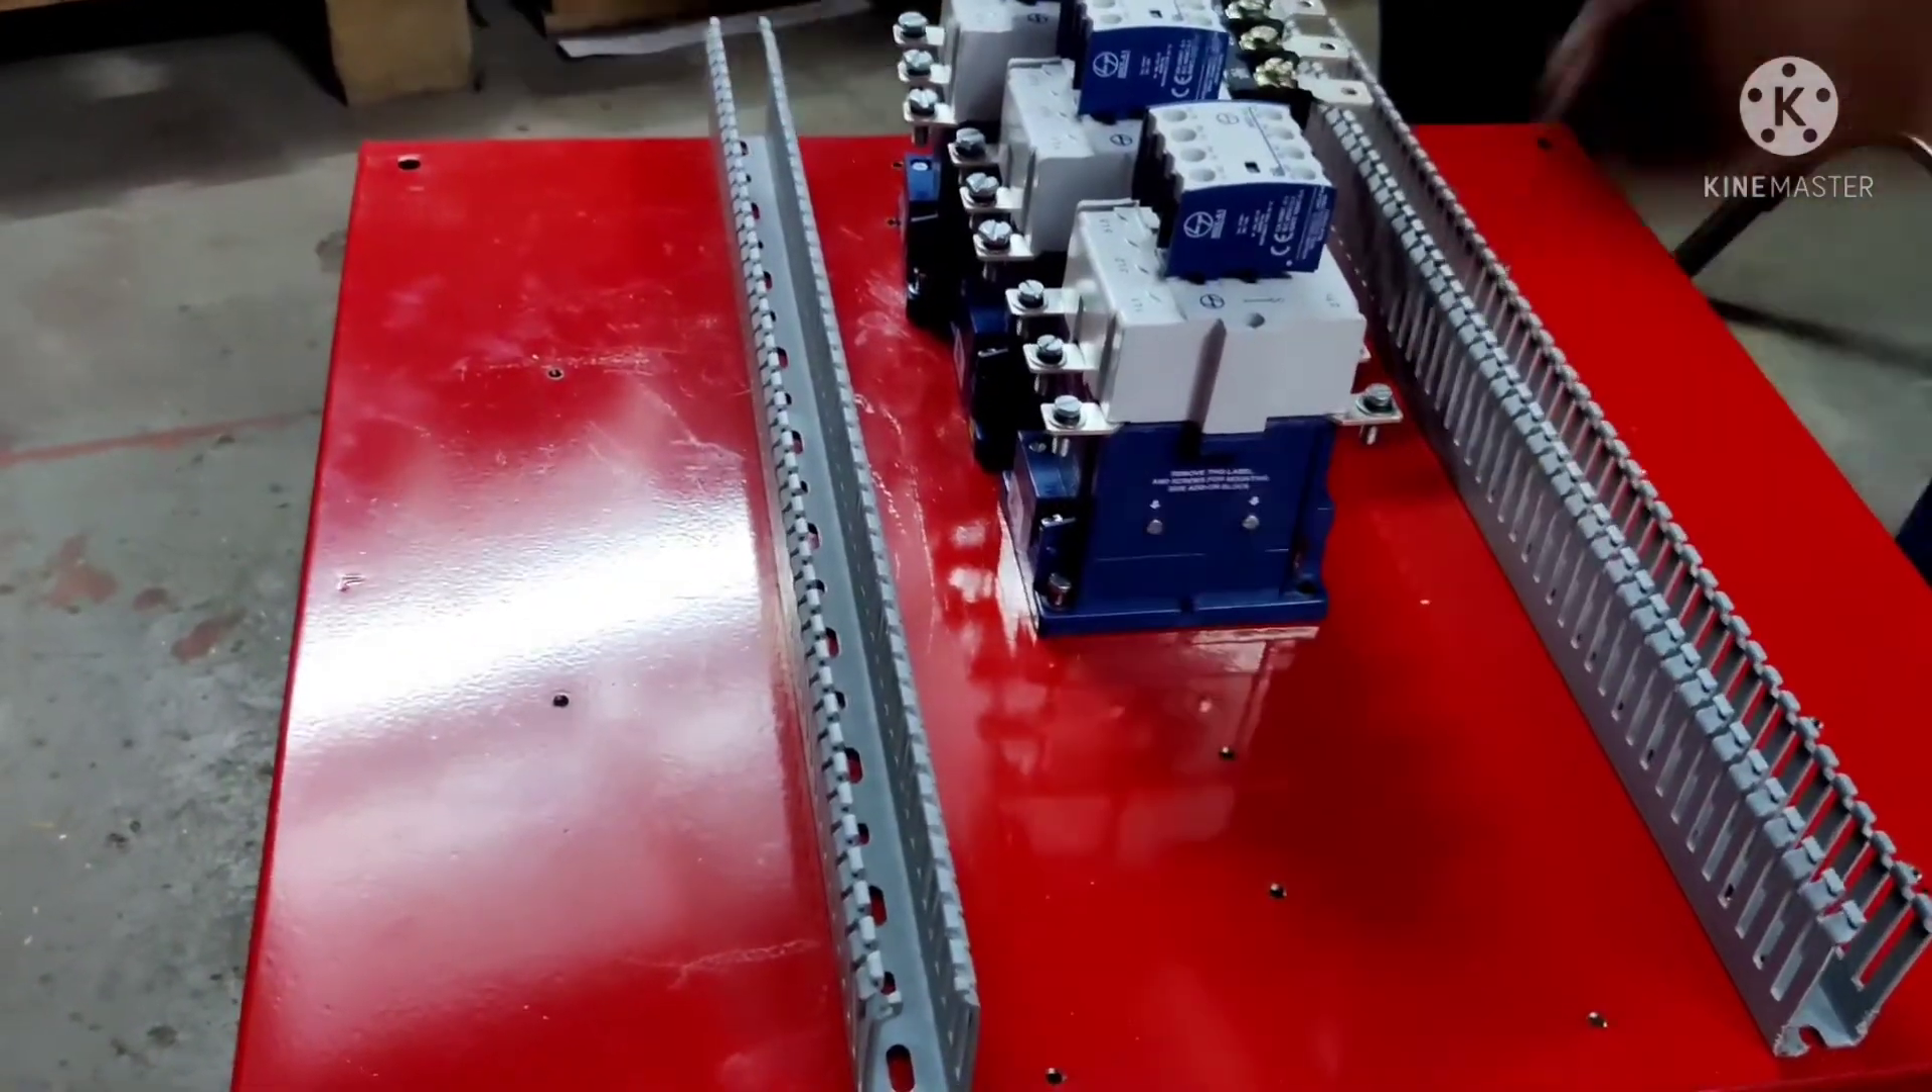All the components are roughly placed on mounting plate one by one.